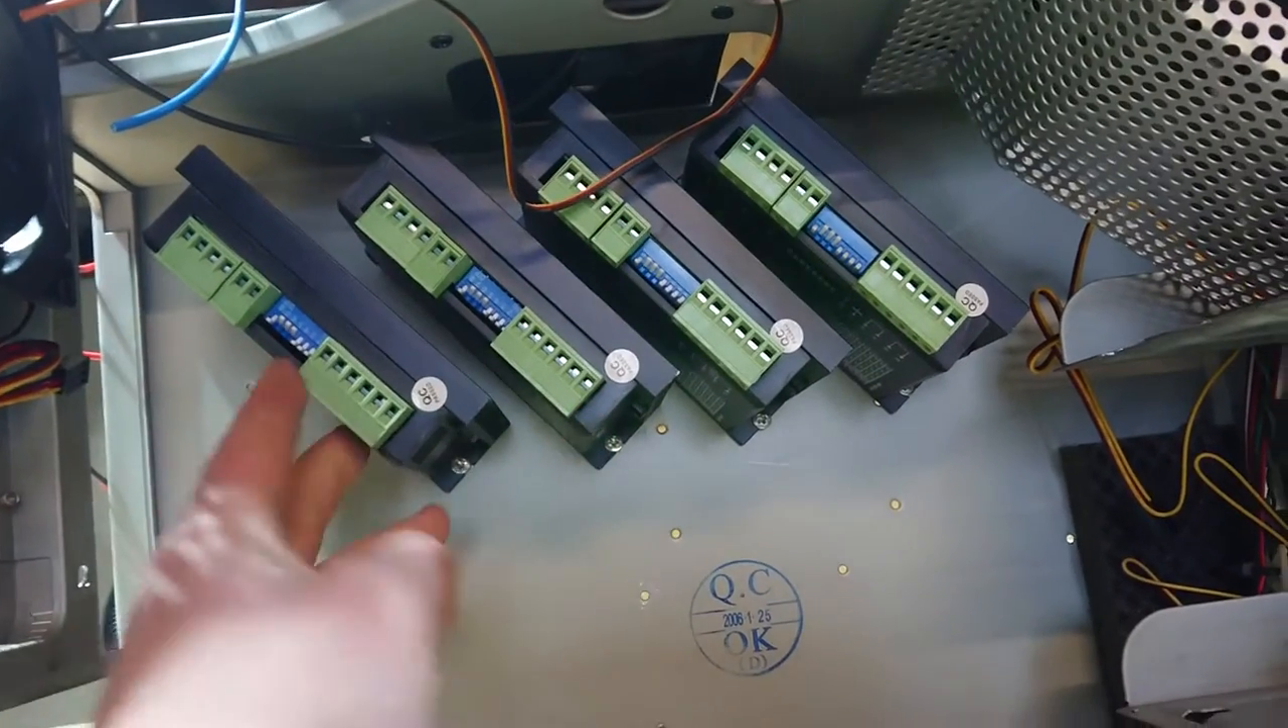Hier habe ich jetzt schon installiert die vier treiber das sind die dm 542 treiber.